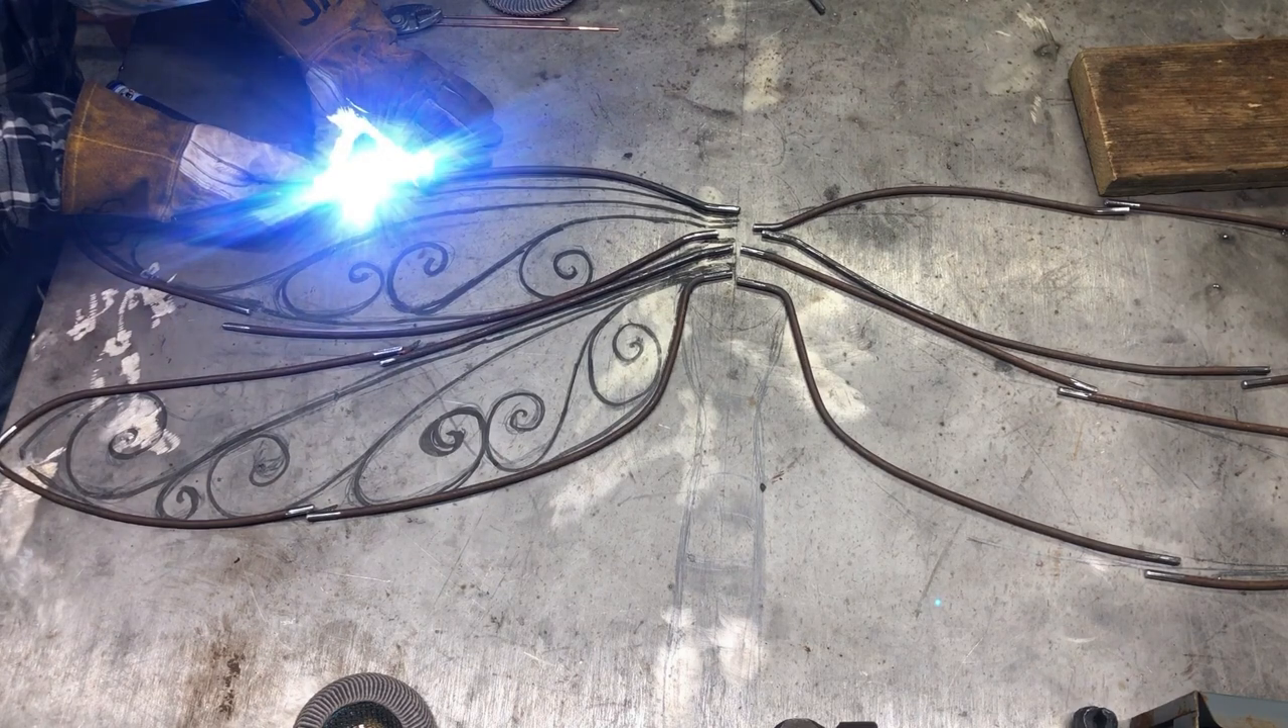I have the outline of the wings framed.